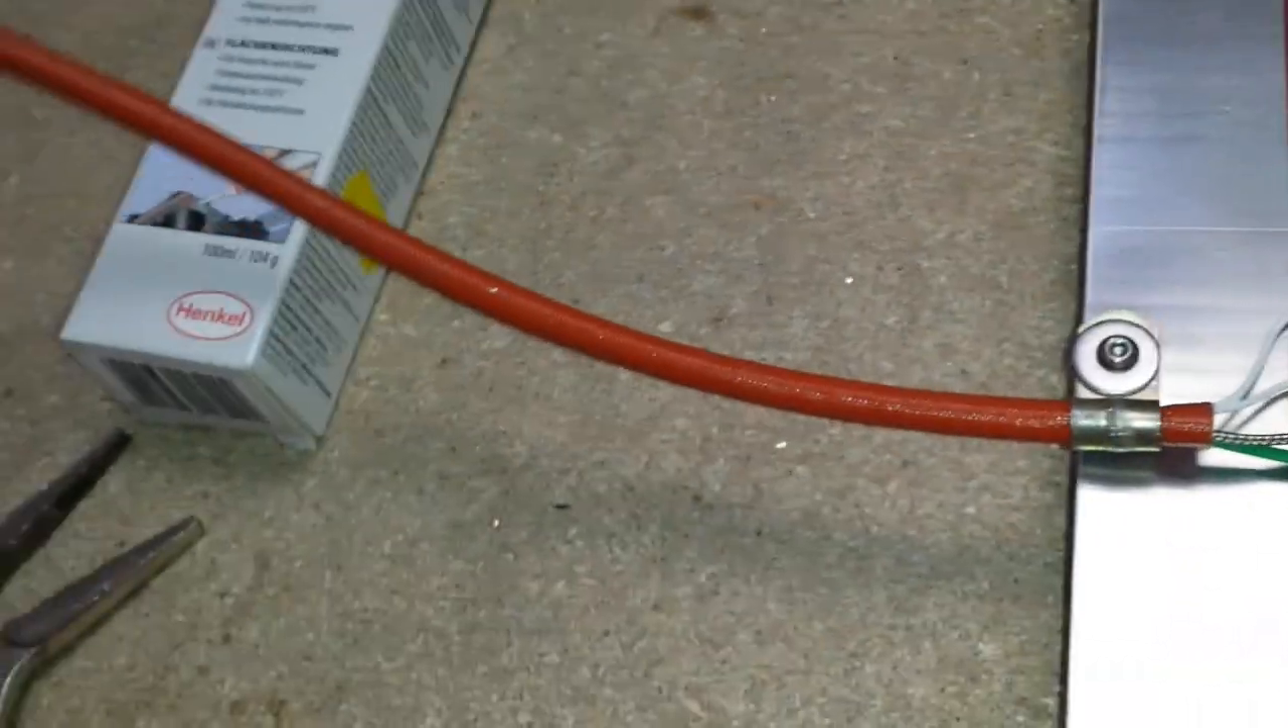So I fitted a basic cable strain relief and some high temperature silicone sleeve, which keeps everything nice and safe and stops from pulling on these when handling the heater and just protects everything.